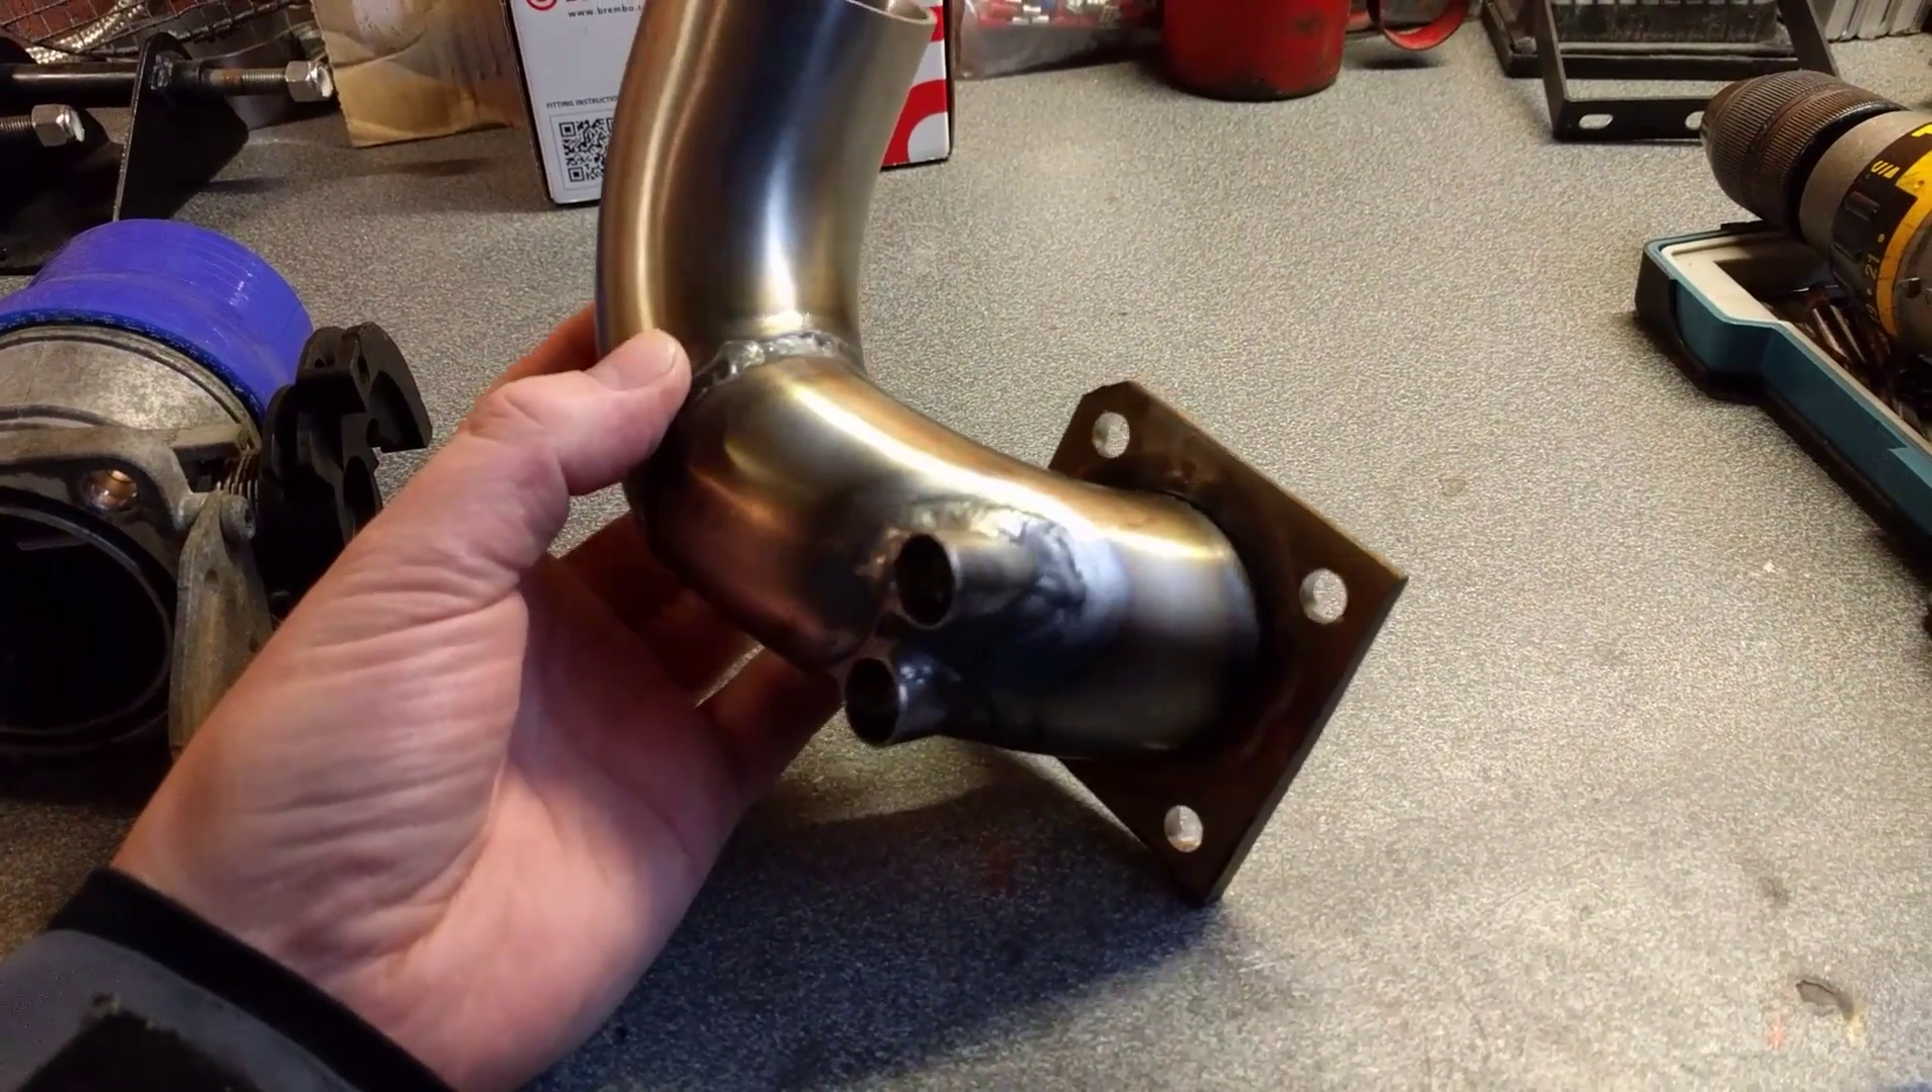It's got a bit more to go, but, uh, So I've welded in a couple of, um, 16mm stainless tubes.